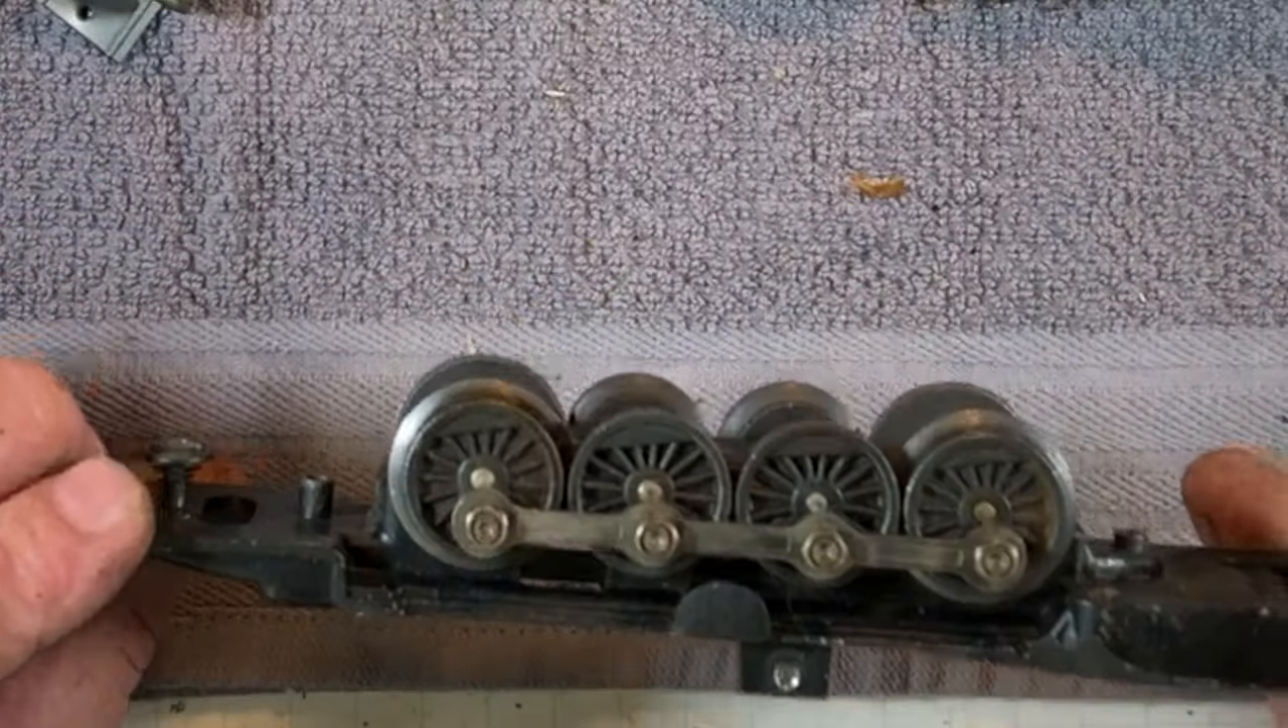And there is our stripped out chassis.